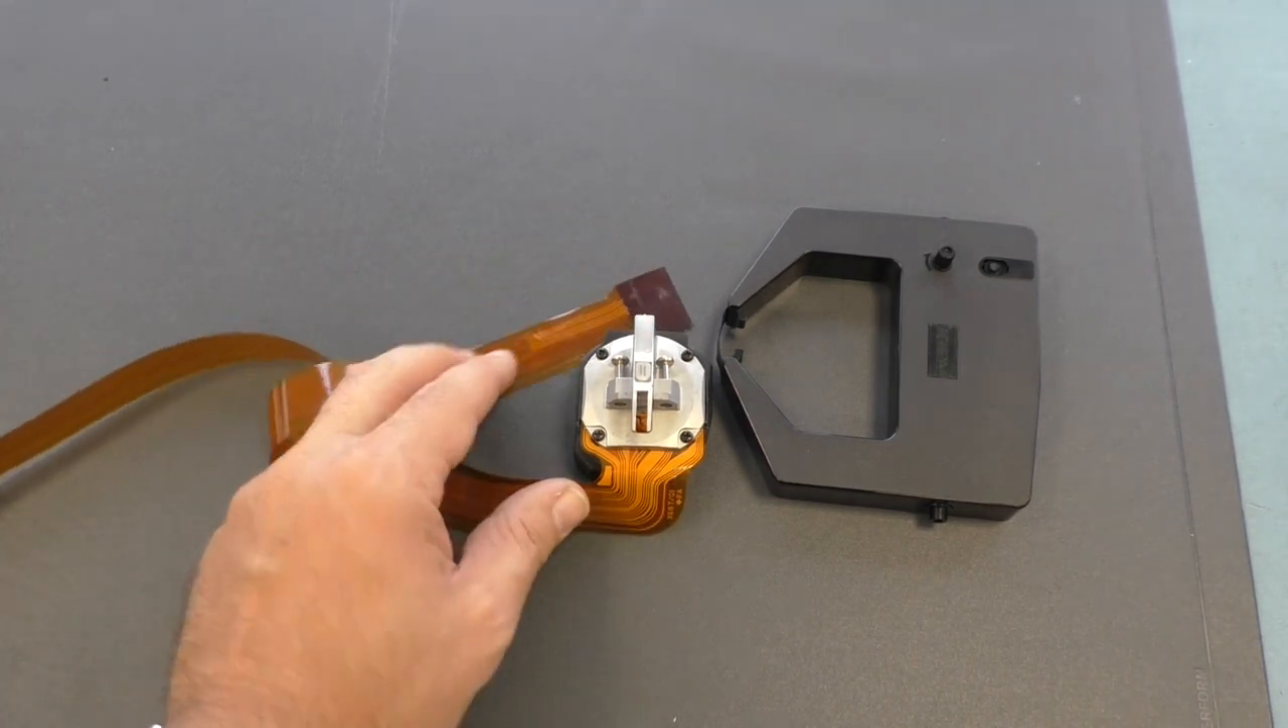Well, I just removed the print head.